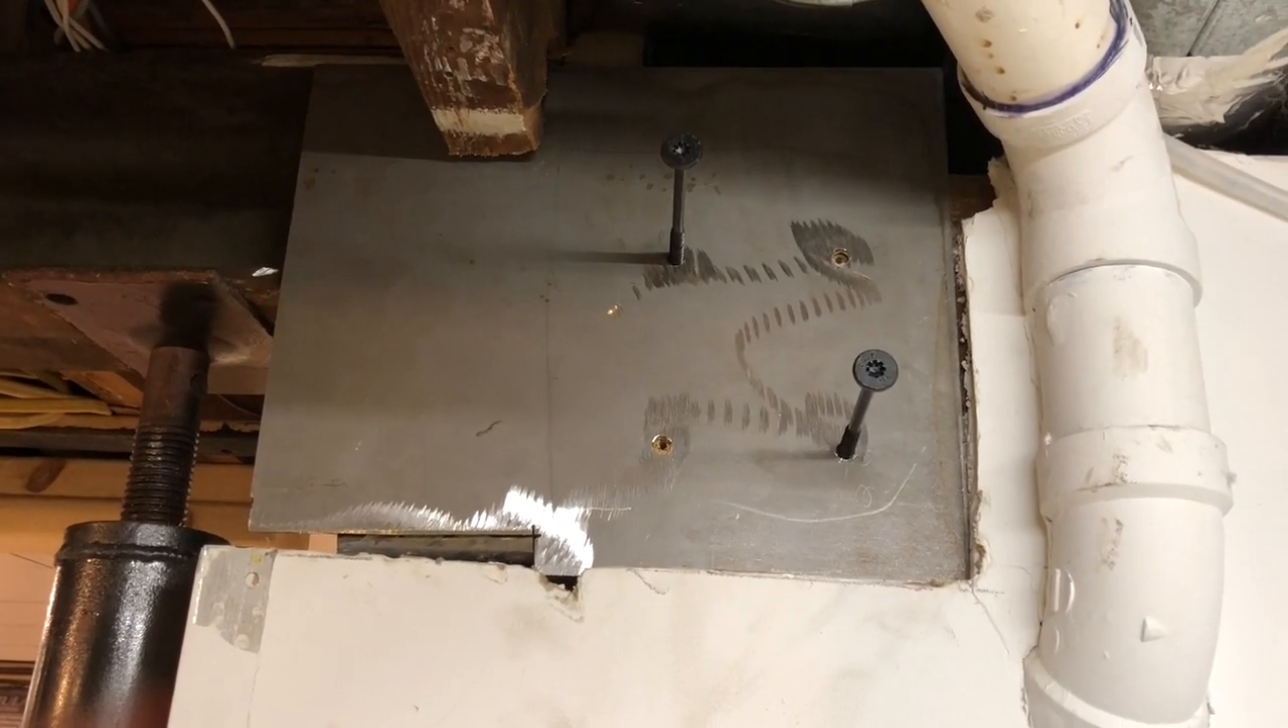All right, so we just stuck two of the timber locks in just to hold the plate and then we're pre -drilling.